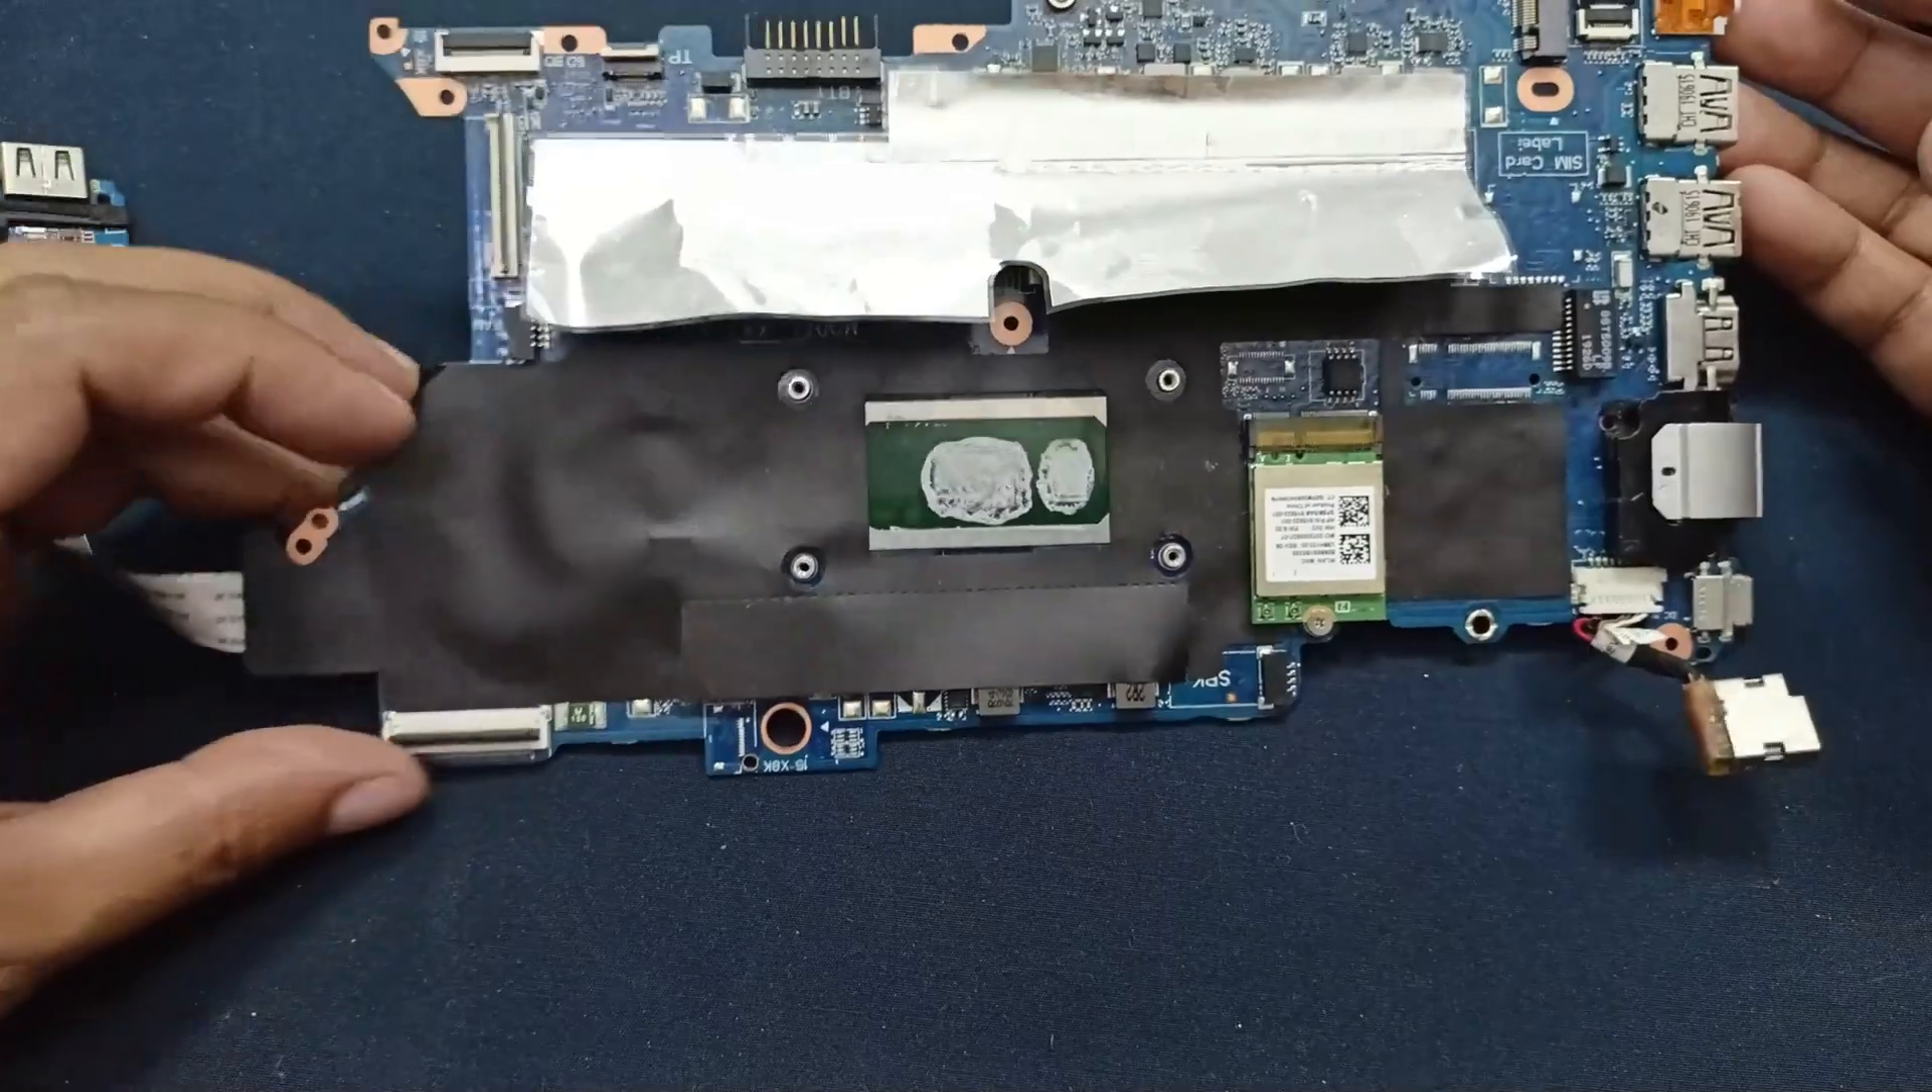Okay our motherboard is removed from the casing.